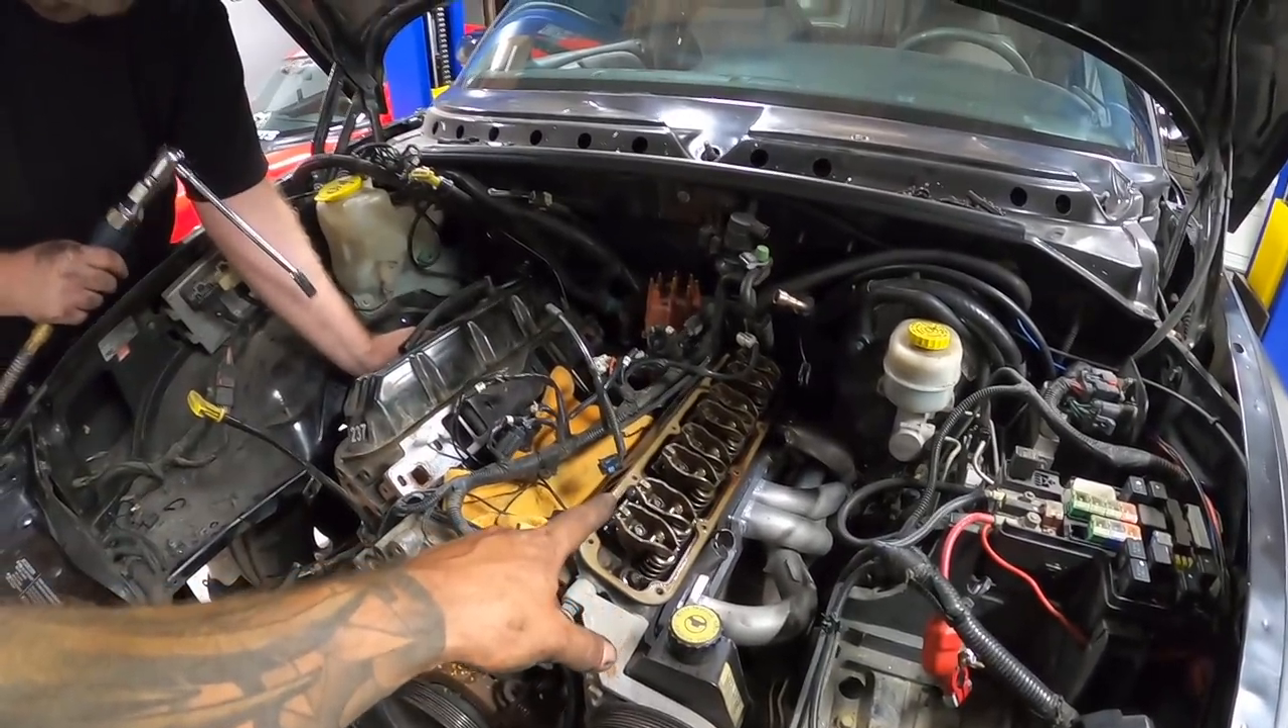So we took off the valve cover on the driver's side.